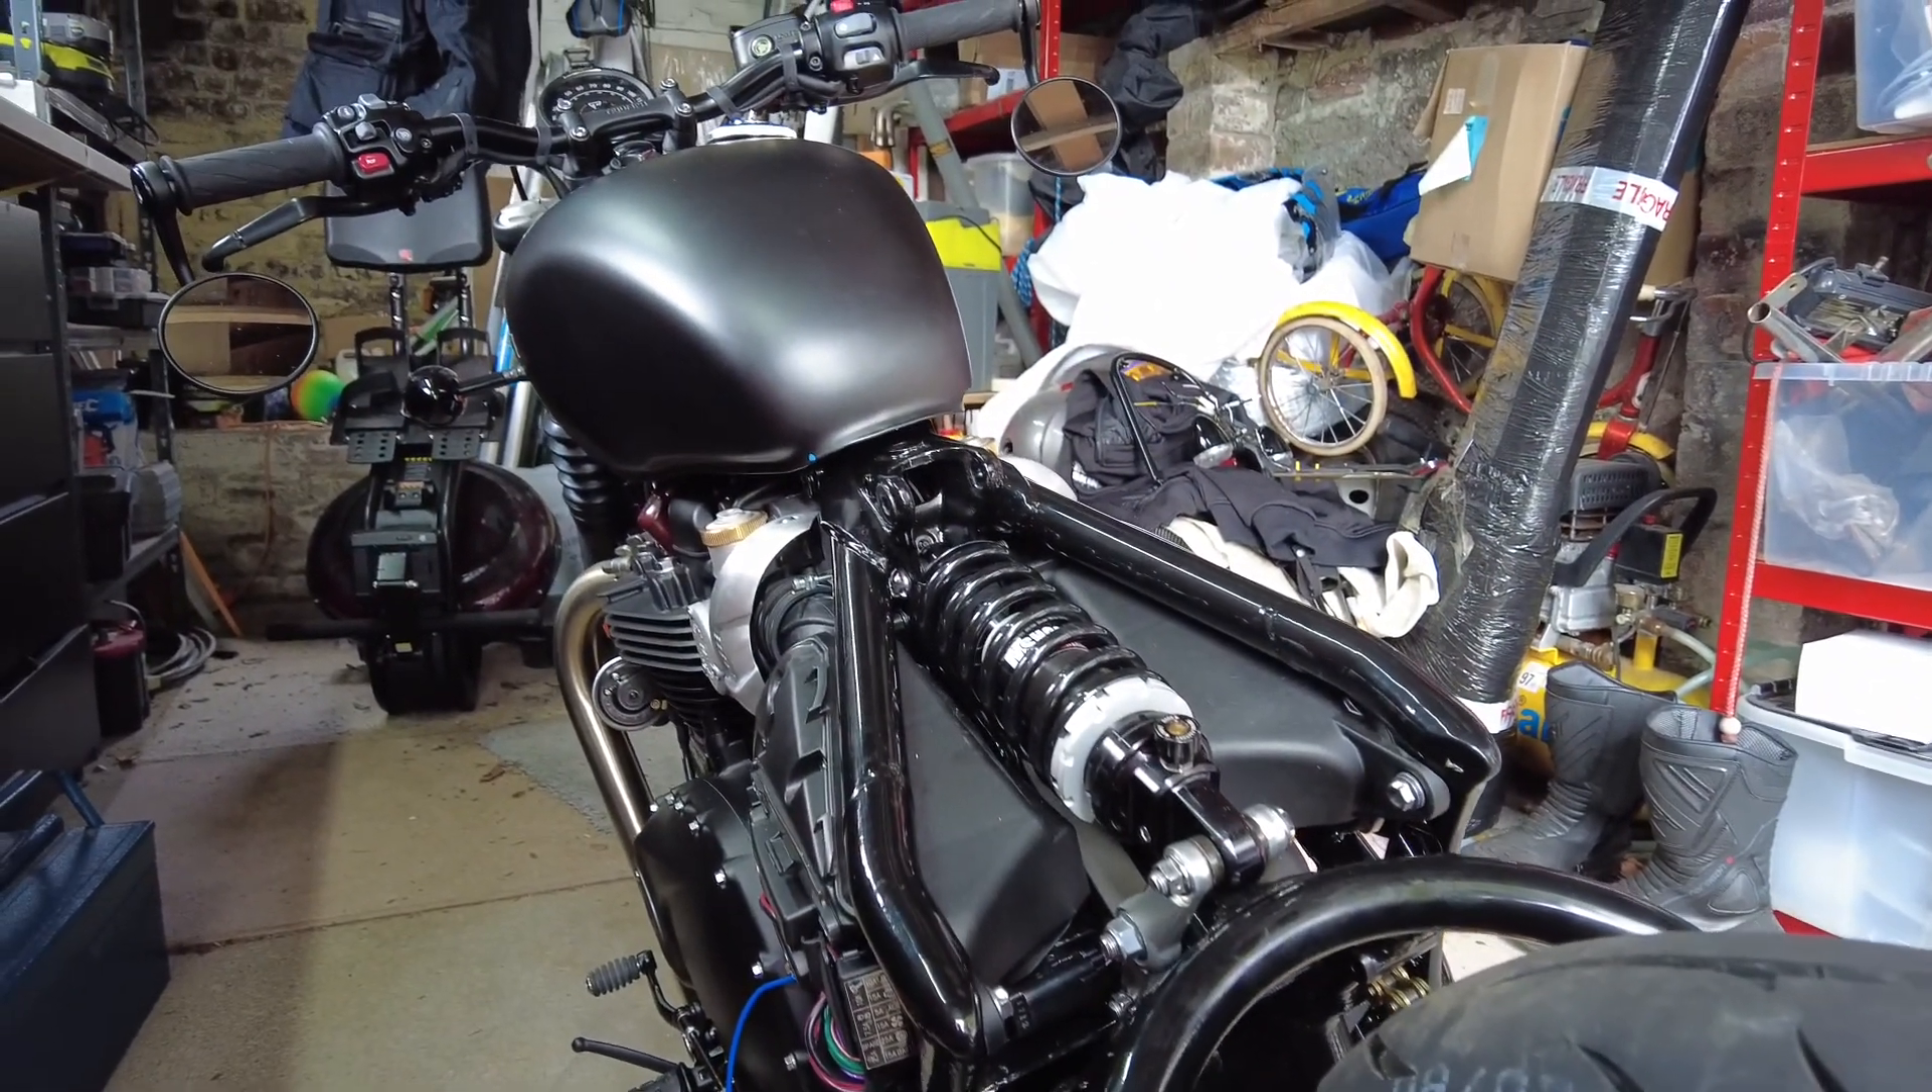You can see I've also removed the seat already.